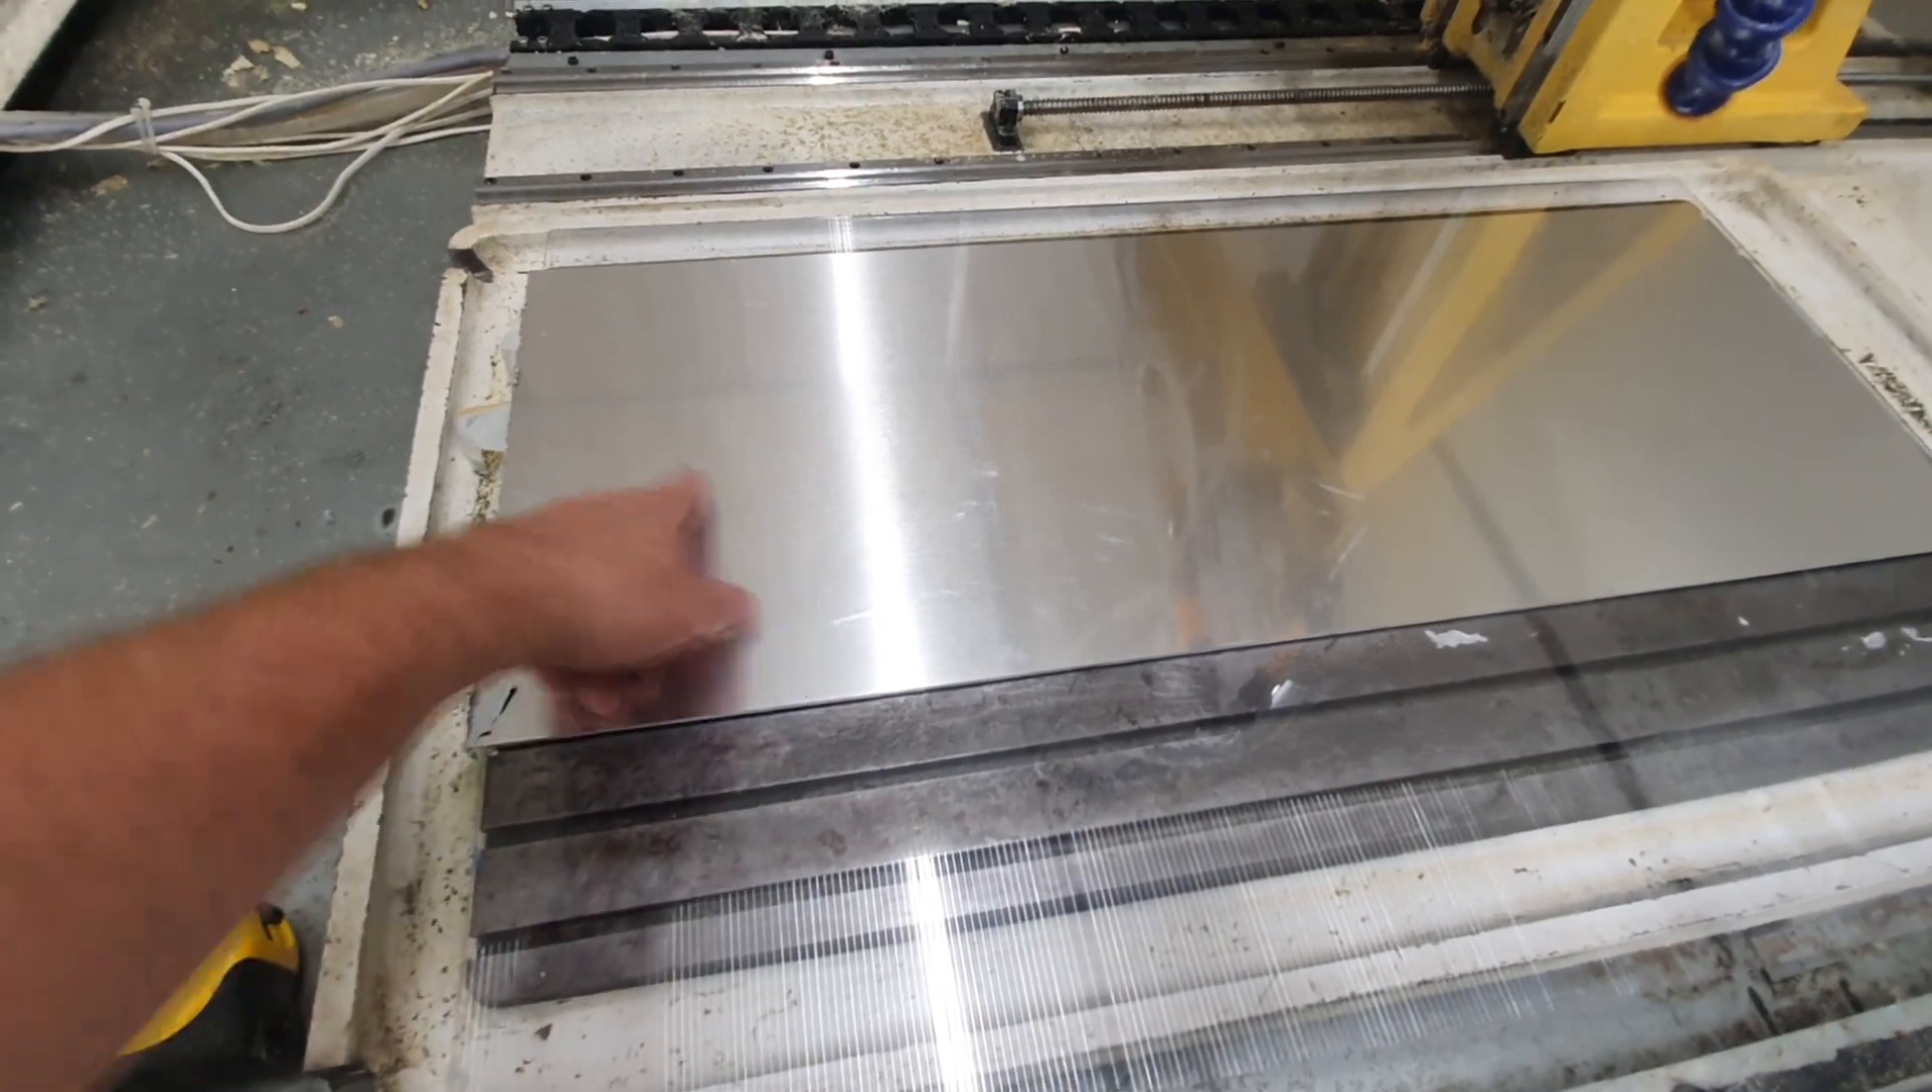La tôle est en place je vais régler les coordonnées 0.